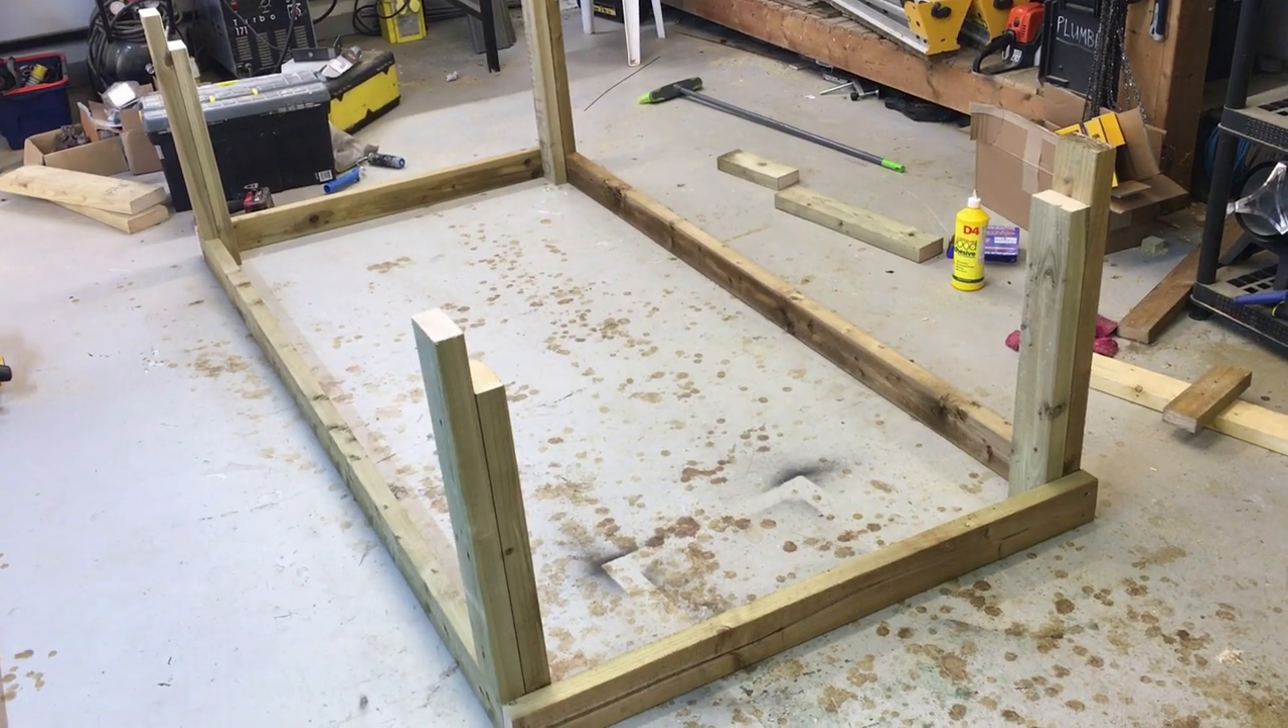I'm just putting the corner legs in at the moment.